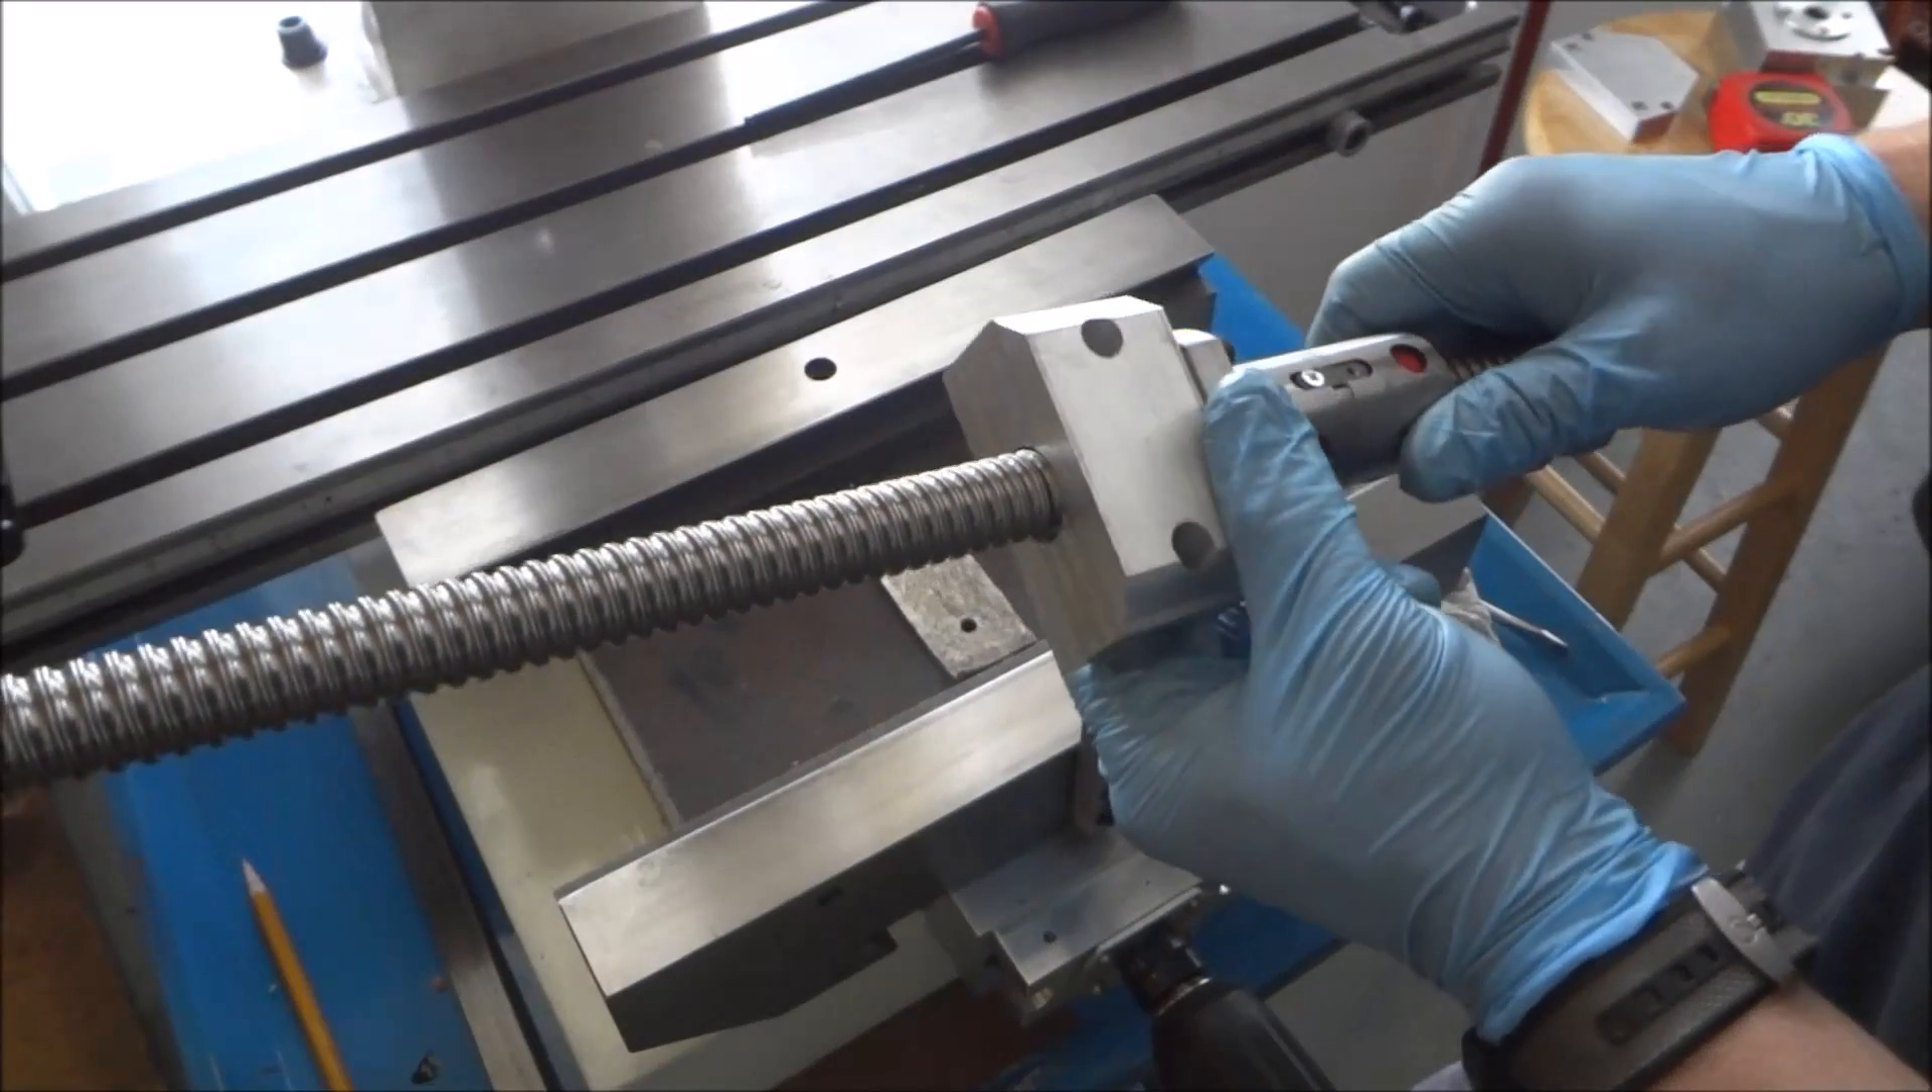So, now that we've got our y-axis moving, it's time to check fit our x. Now, the x-axis ball nut mount, uh, just mounts to the end, like so.